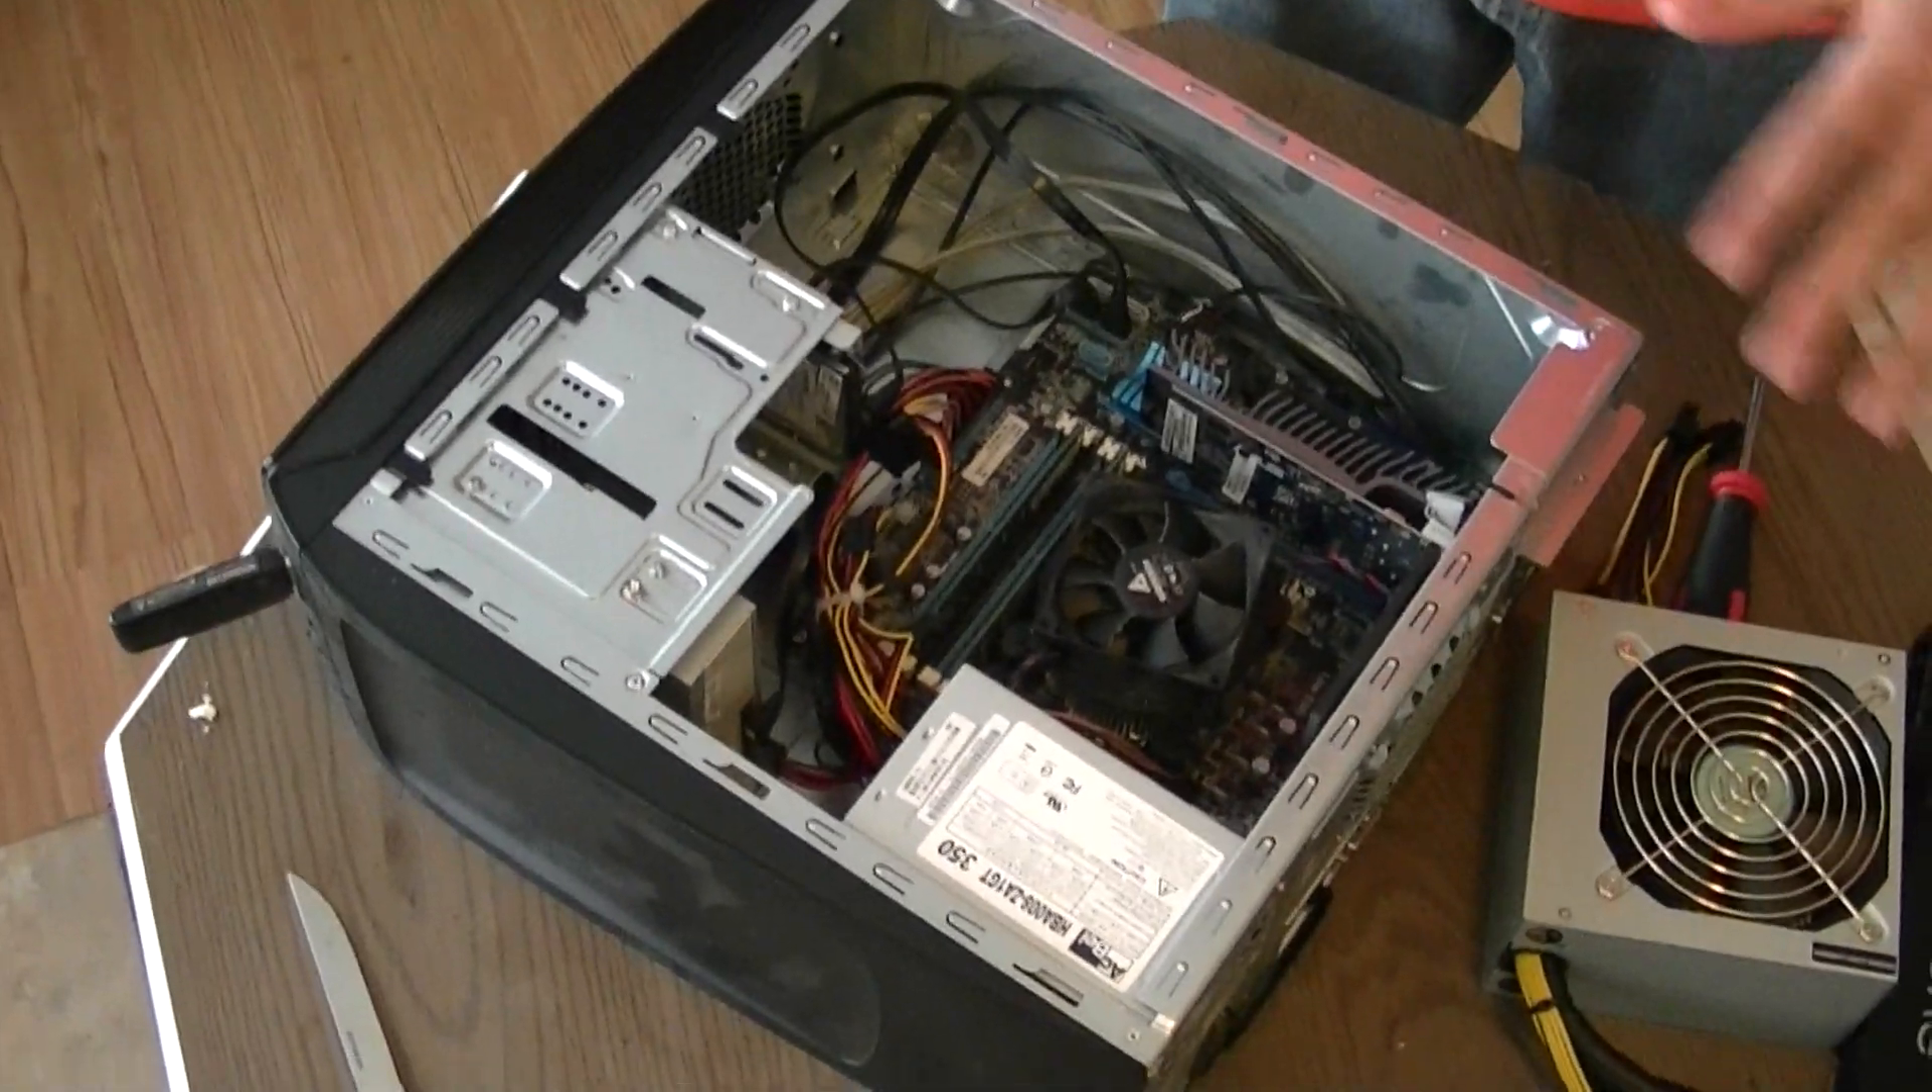Well I already have the case side off as you see.